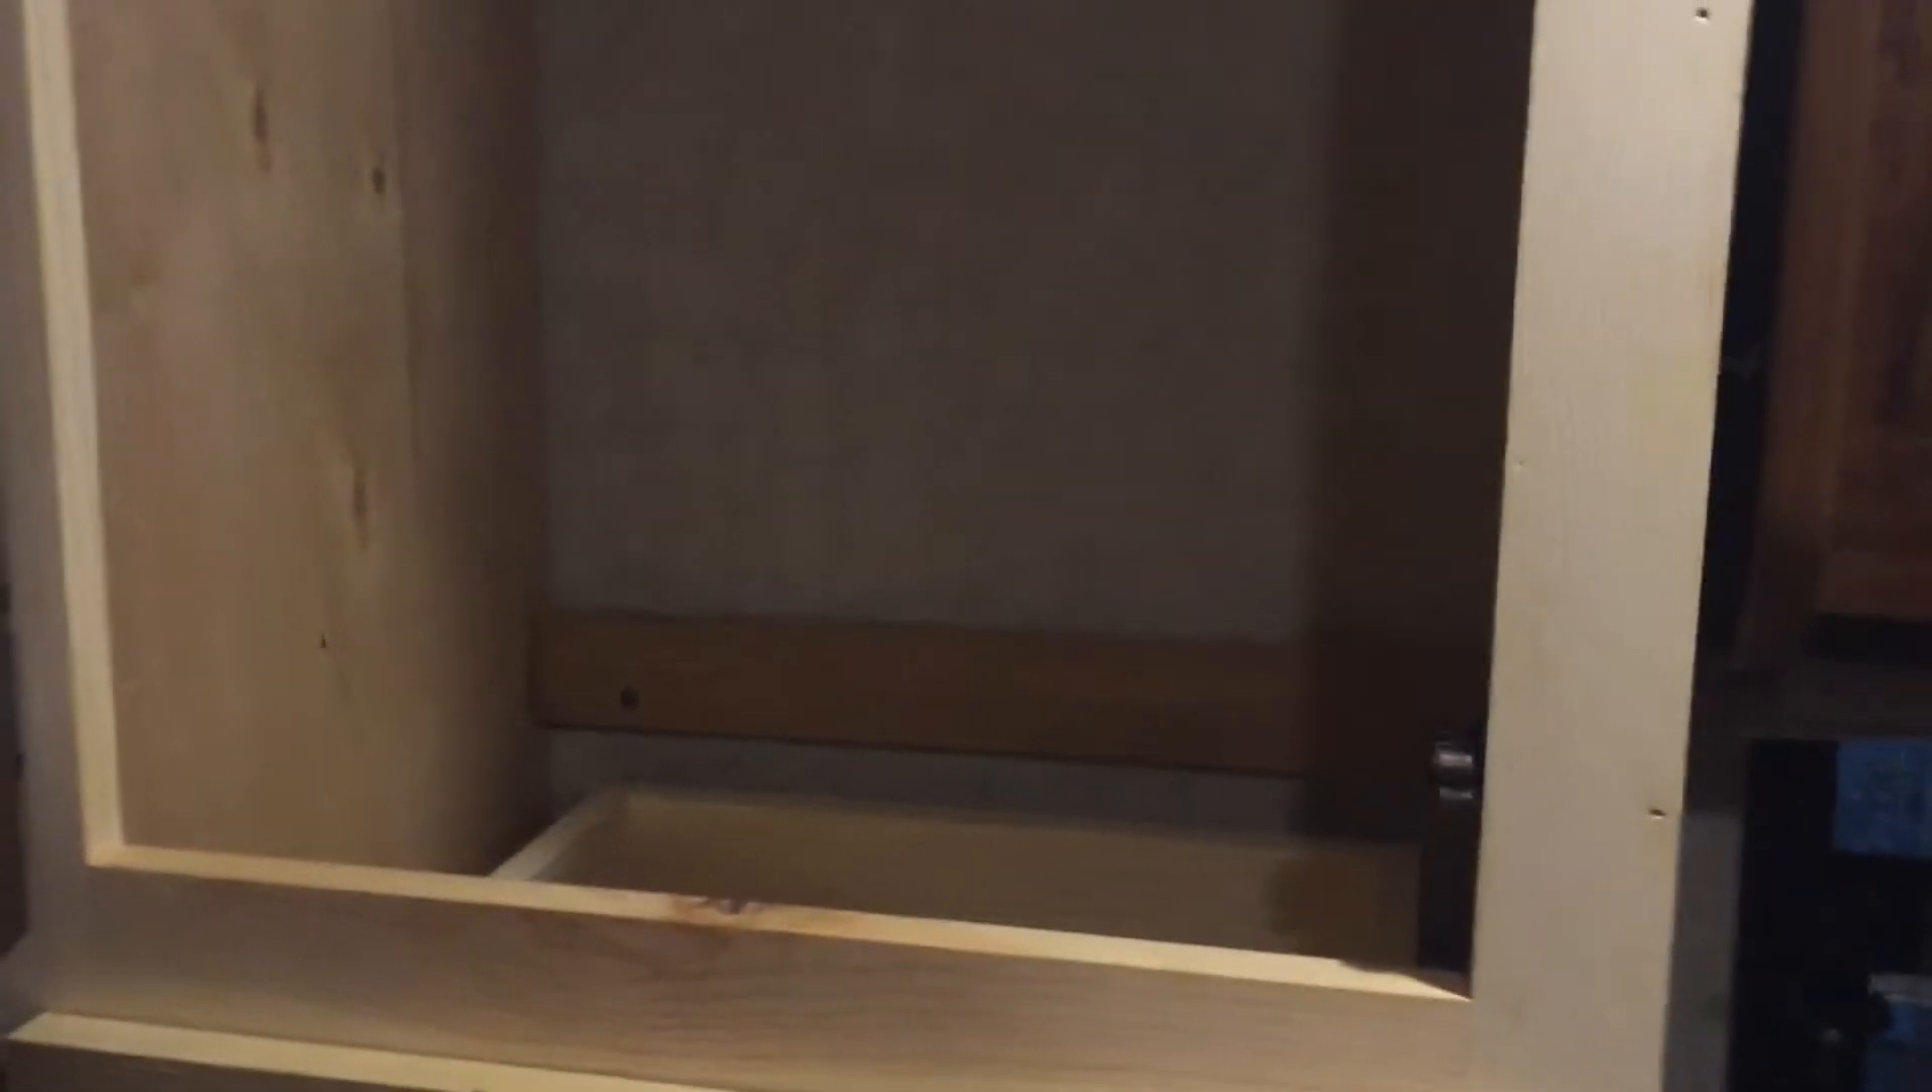I've got shelves to put in yet.